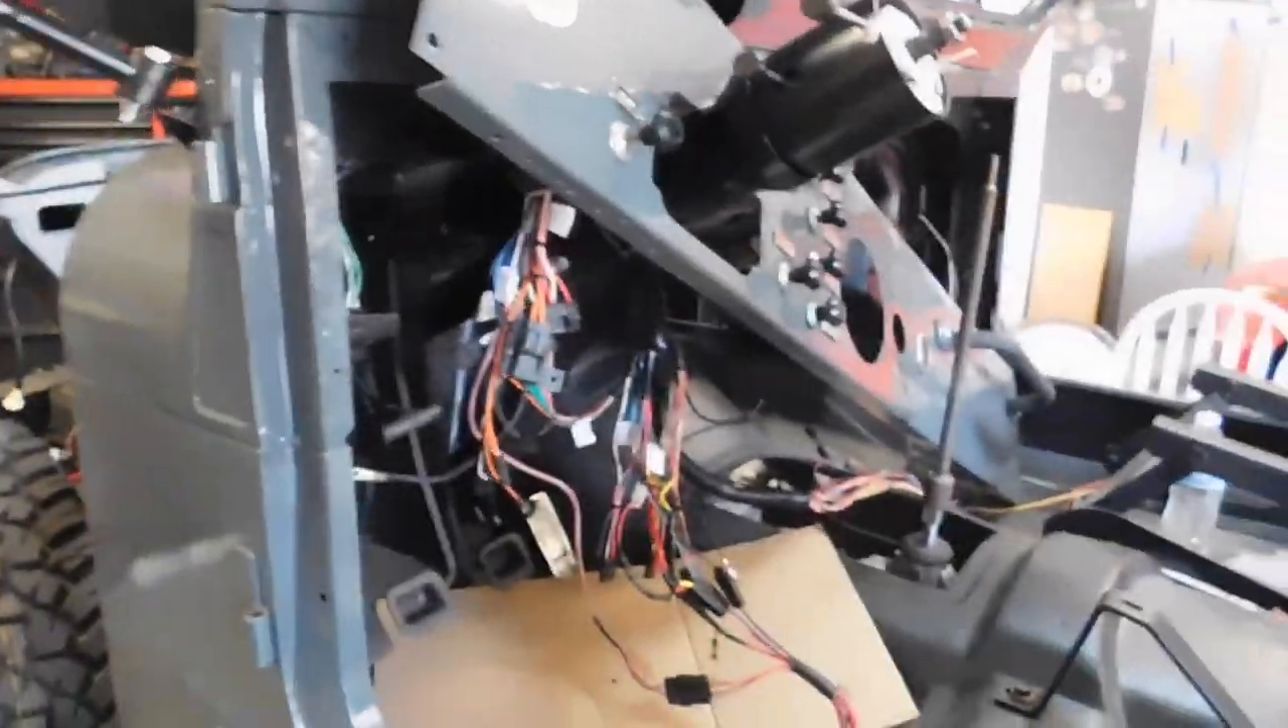We got the dash kind of in.